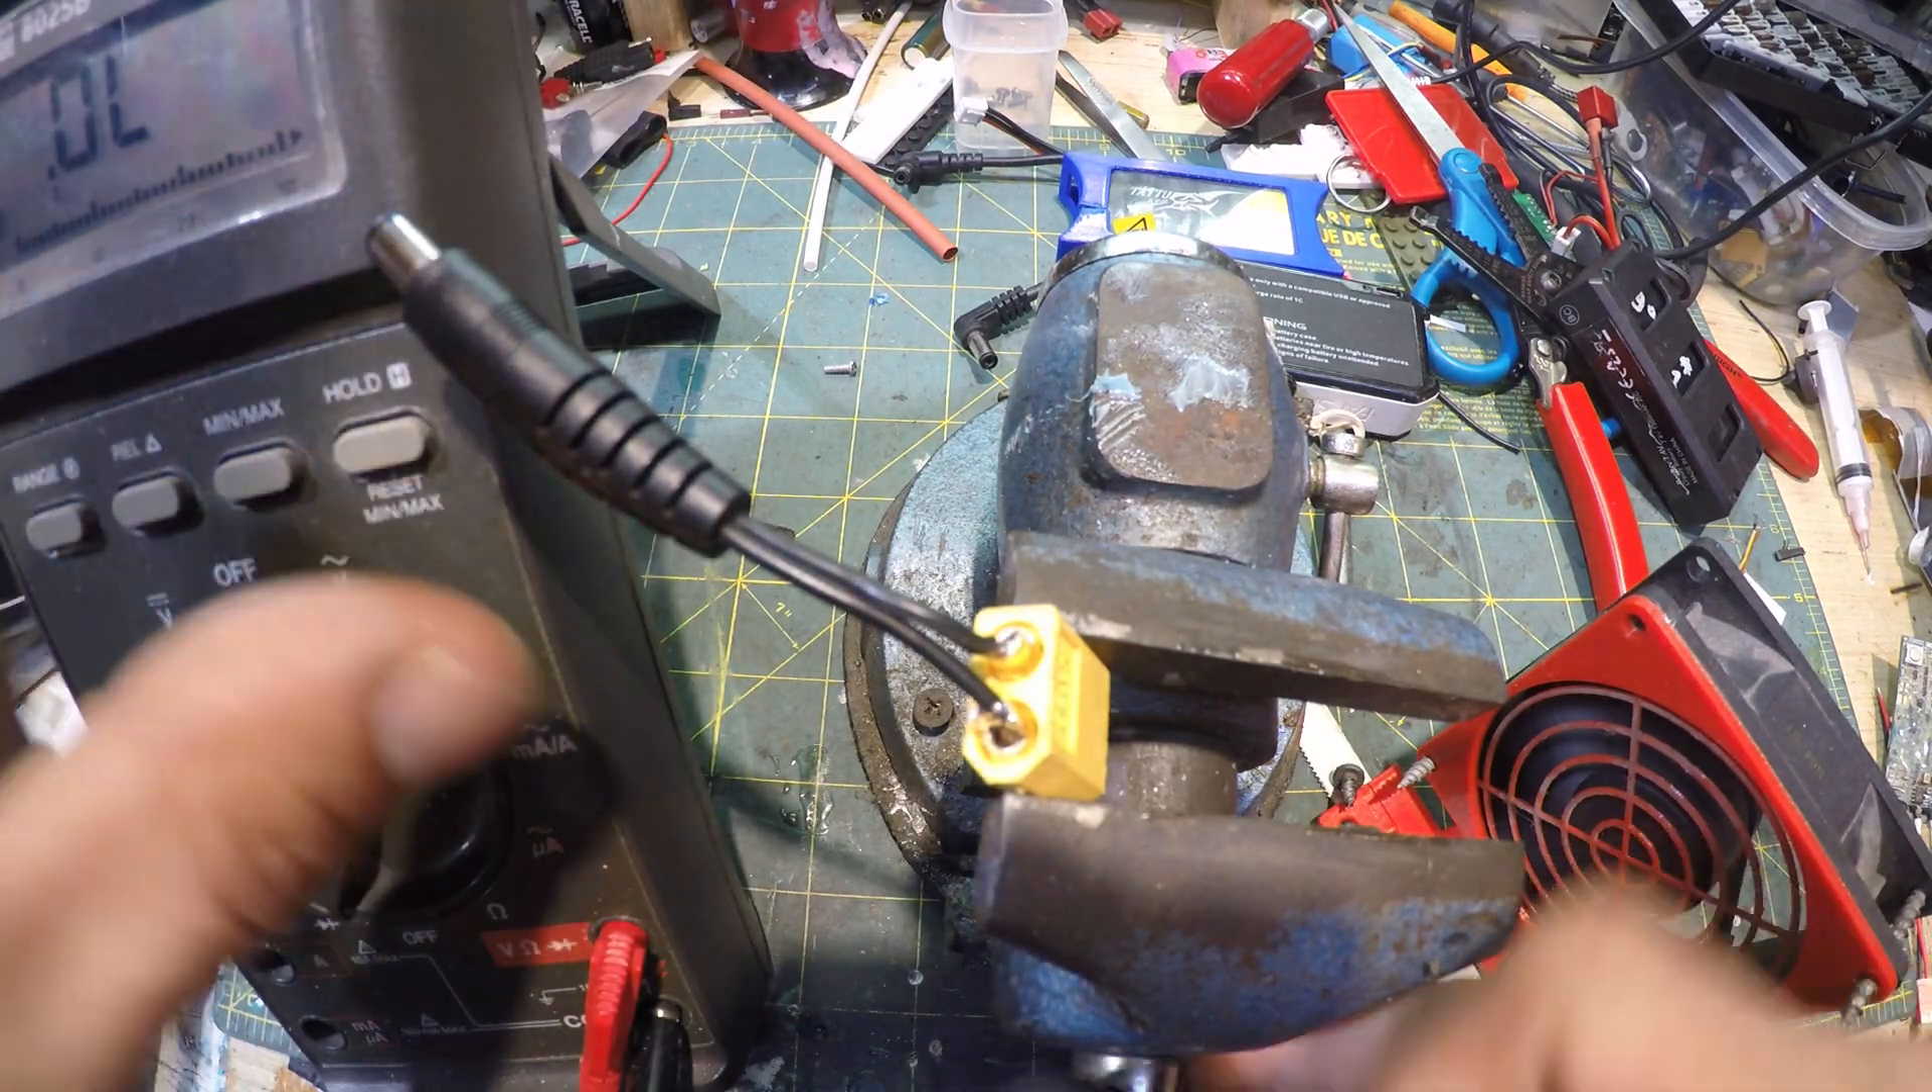So, now you have a connector that you can plug in your battery.